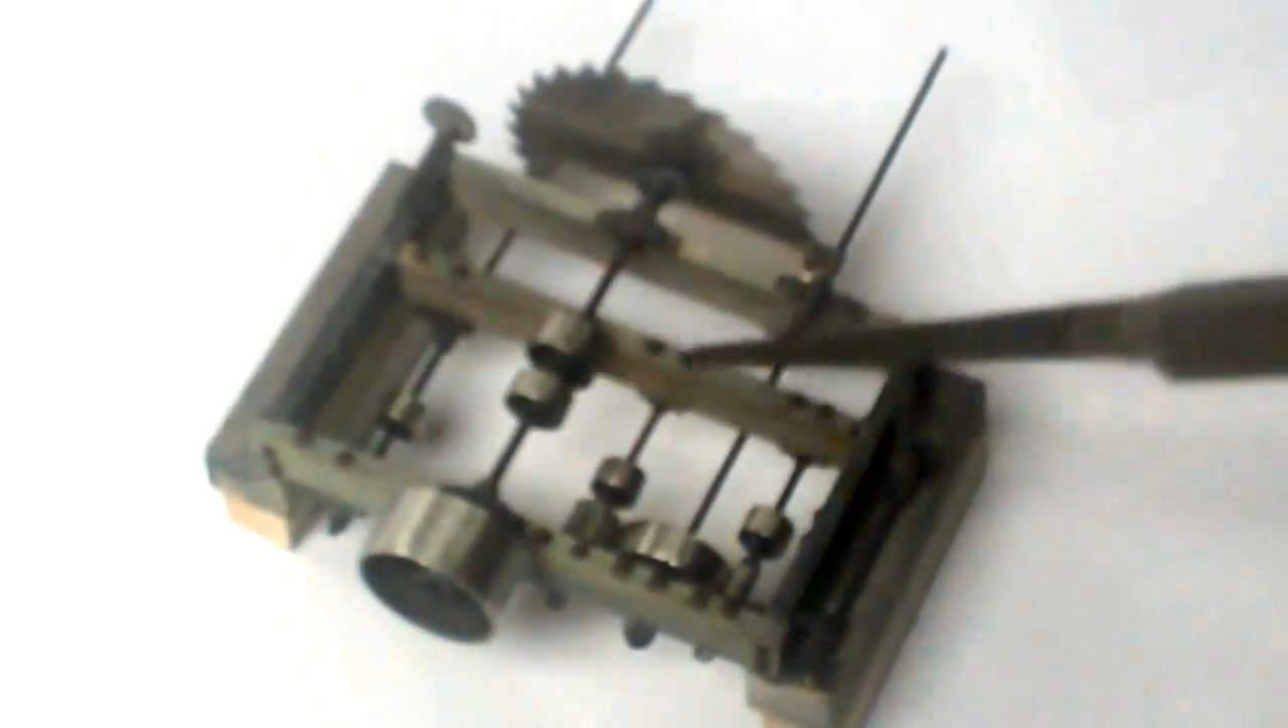There are several pulleys in here and none of them yet have belts.